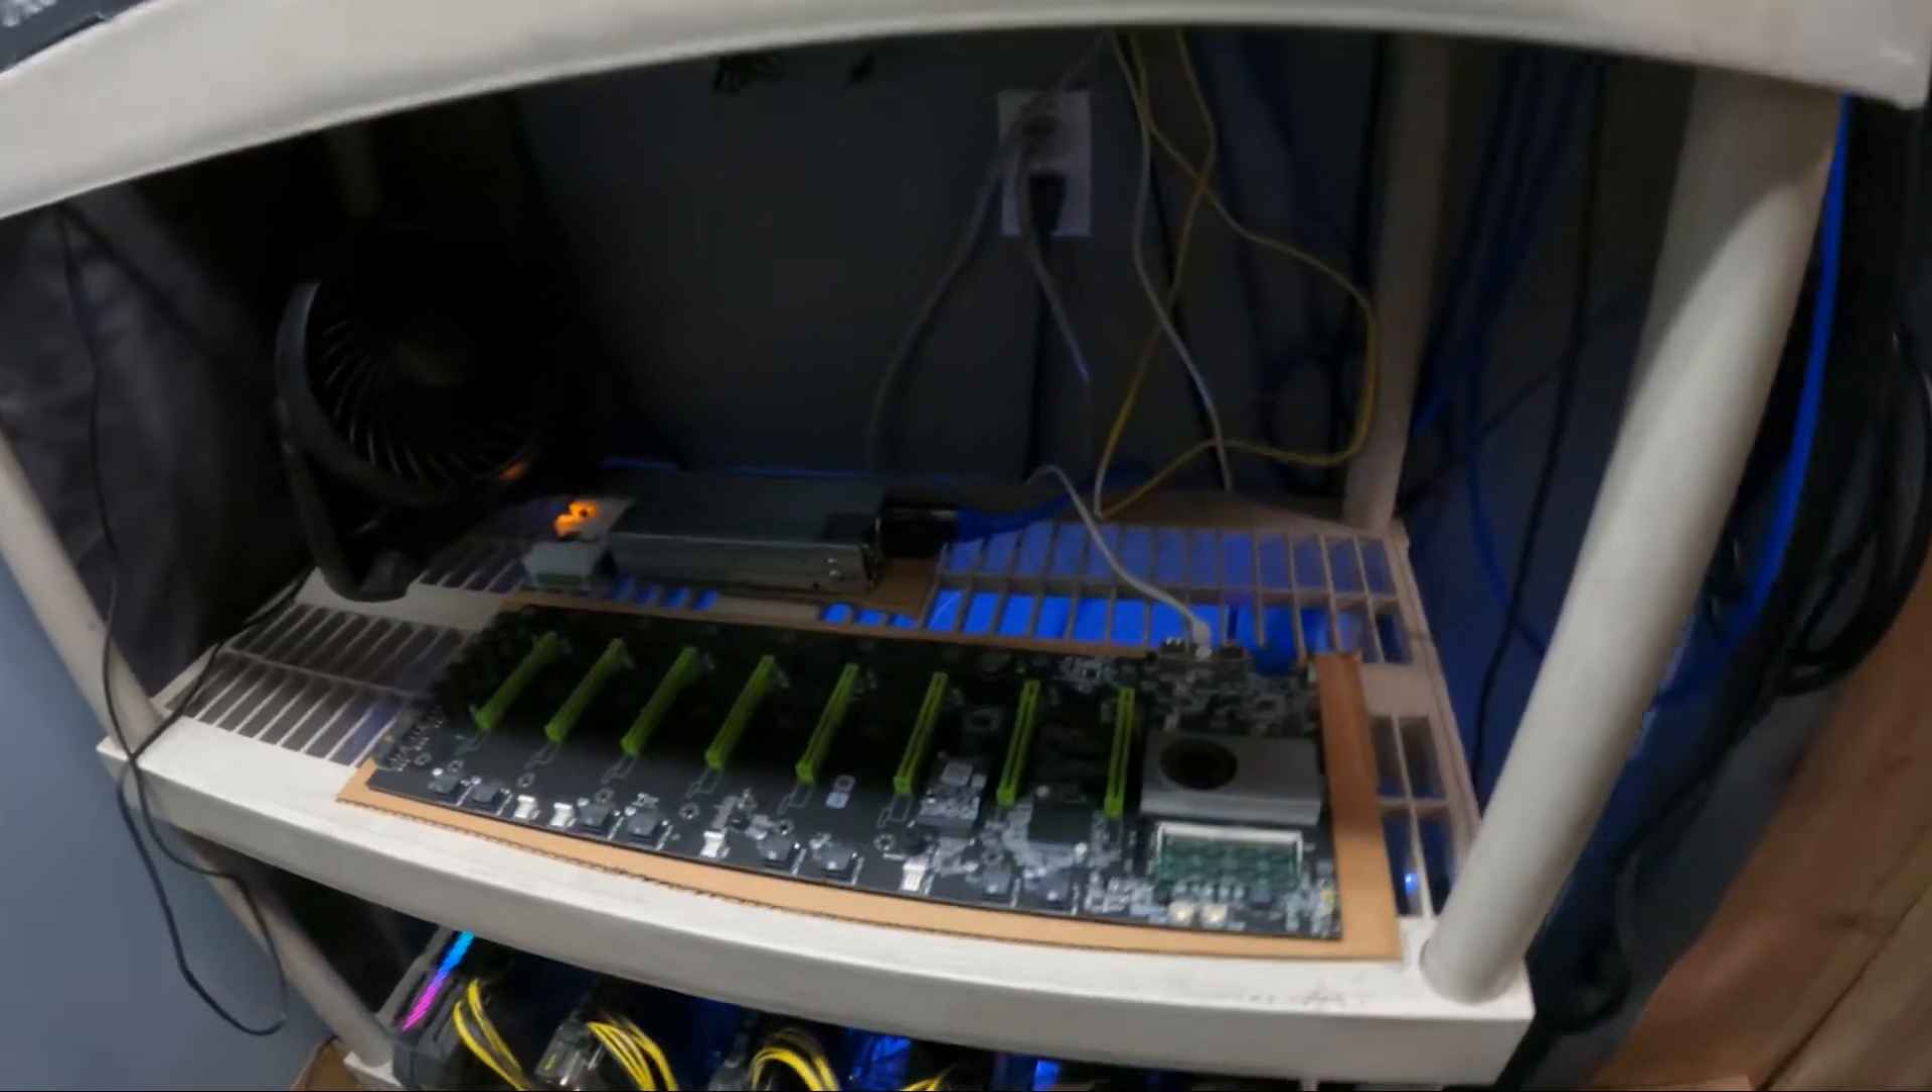All right guys so we got the rack emptied out uh no more gpus there cleared everything out.